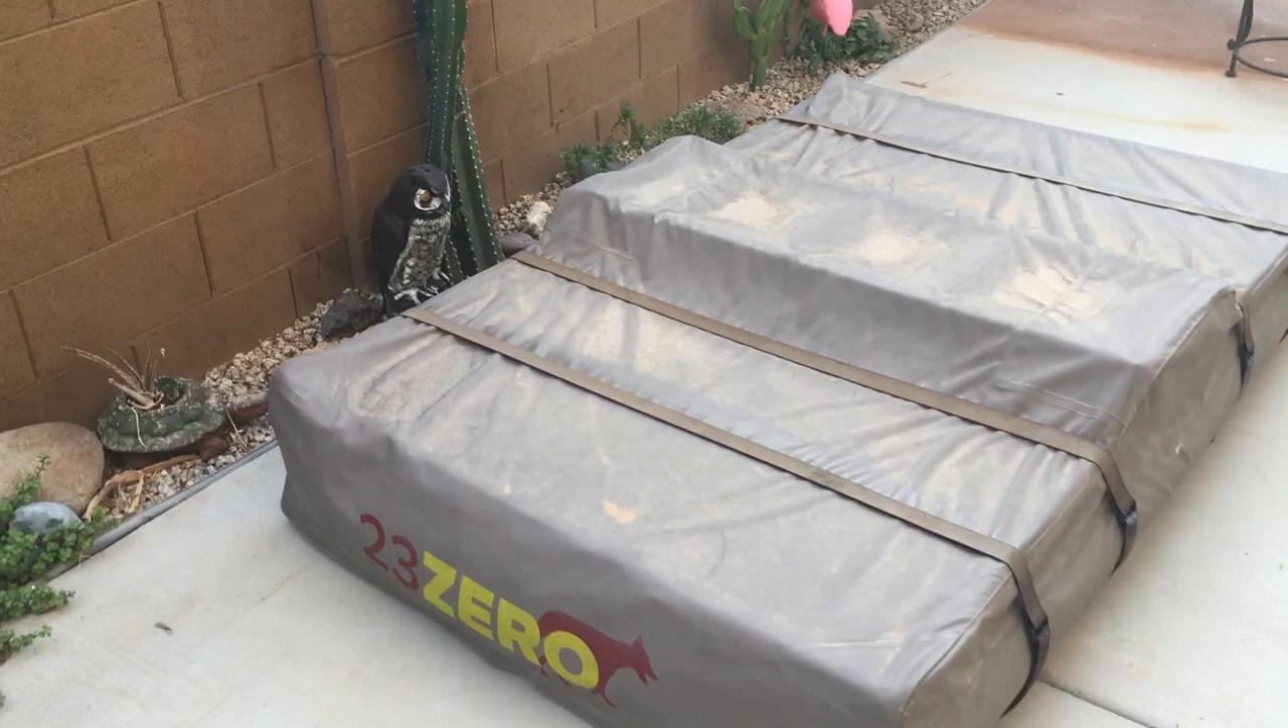Okay, got the rooftop tent off. As you can see, it wasn't as bad as what I thought it would be.